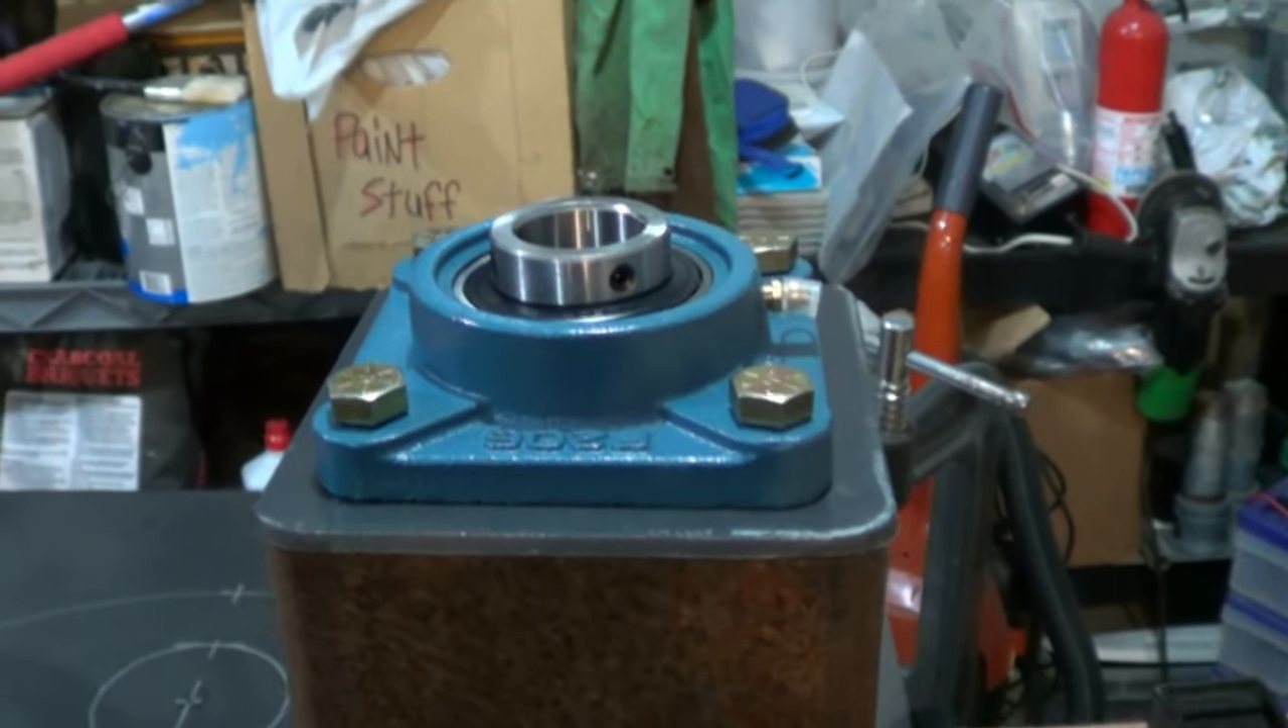Okay now I got the bearing on the the end cap.